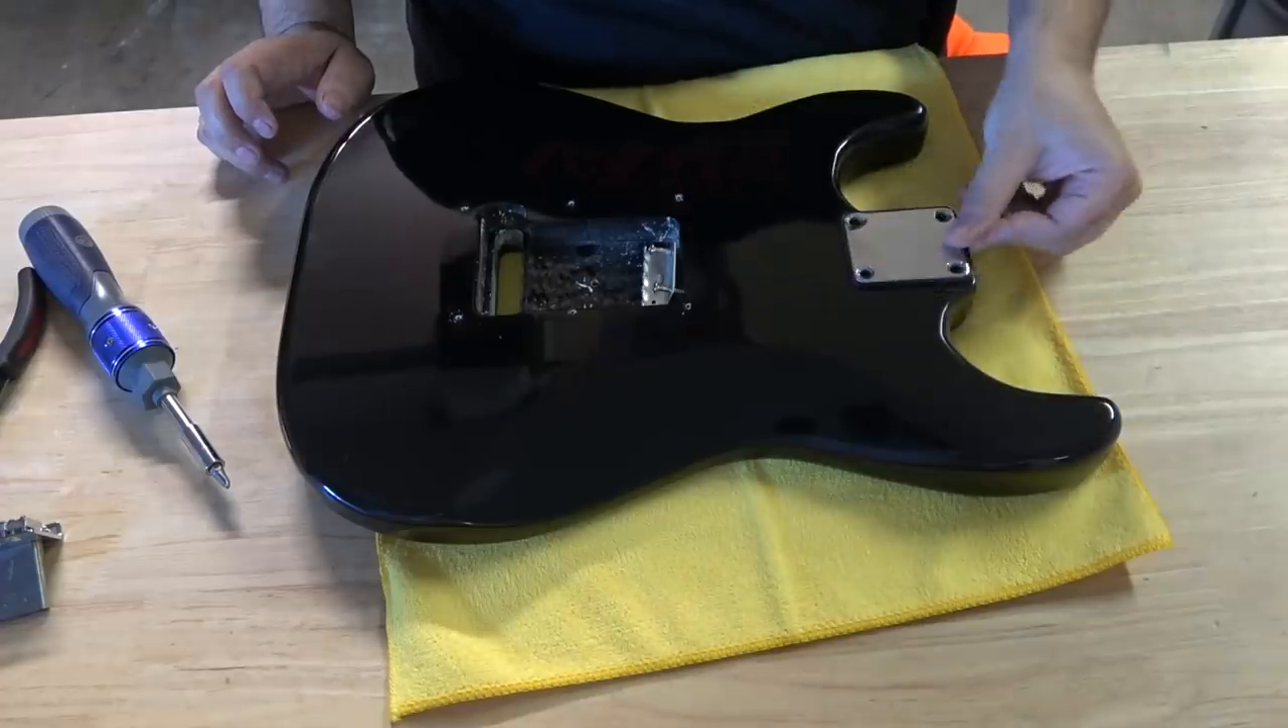Now I have most of the parts off the guitar.